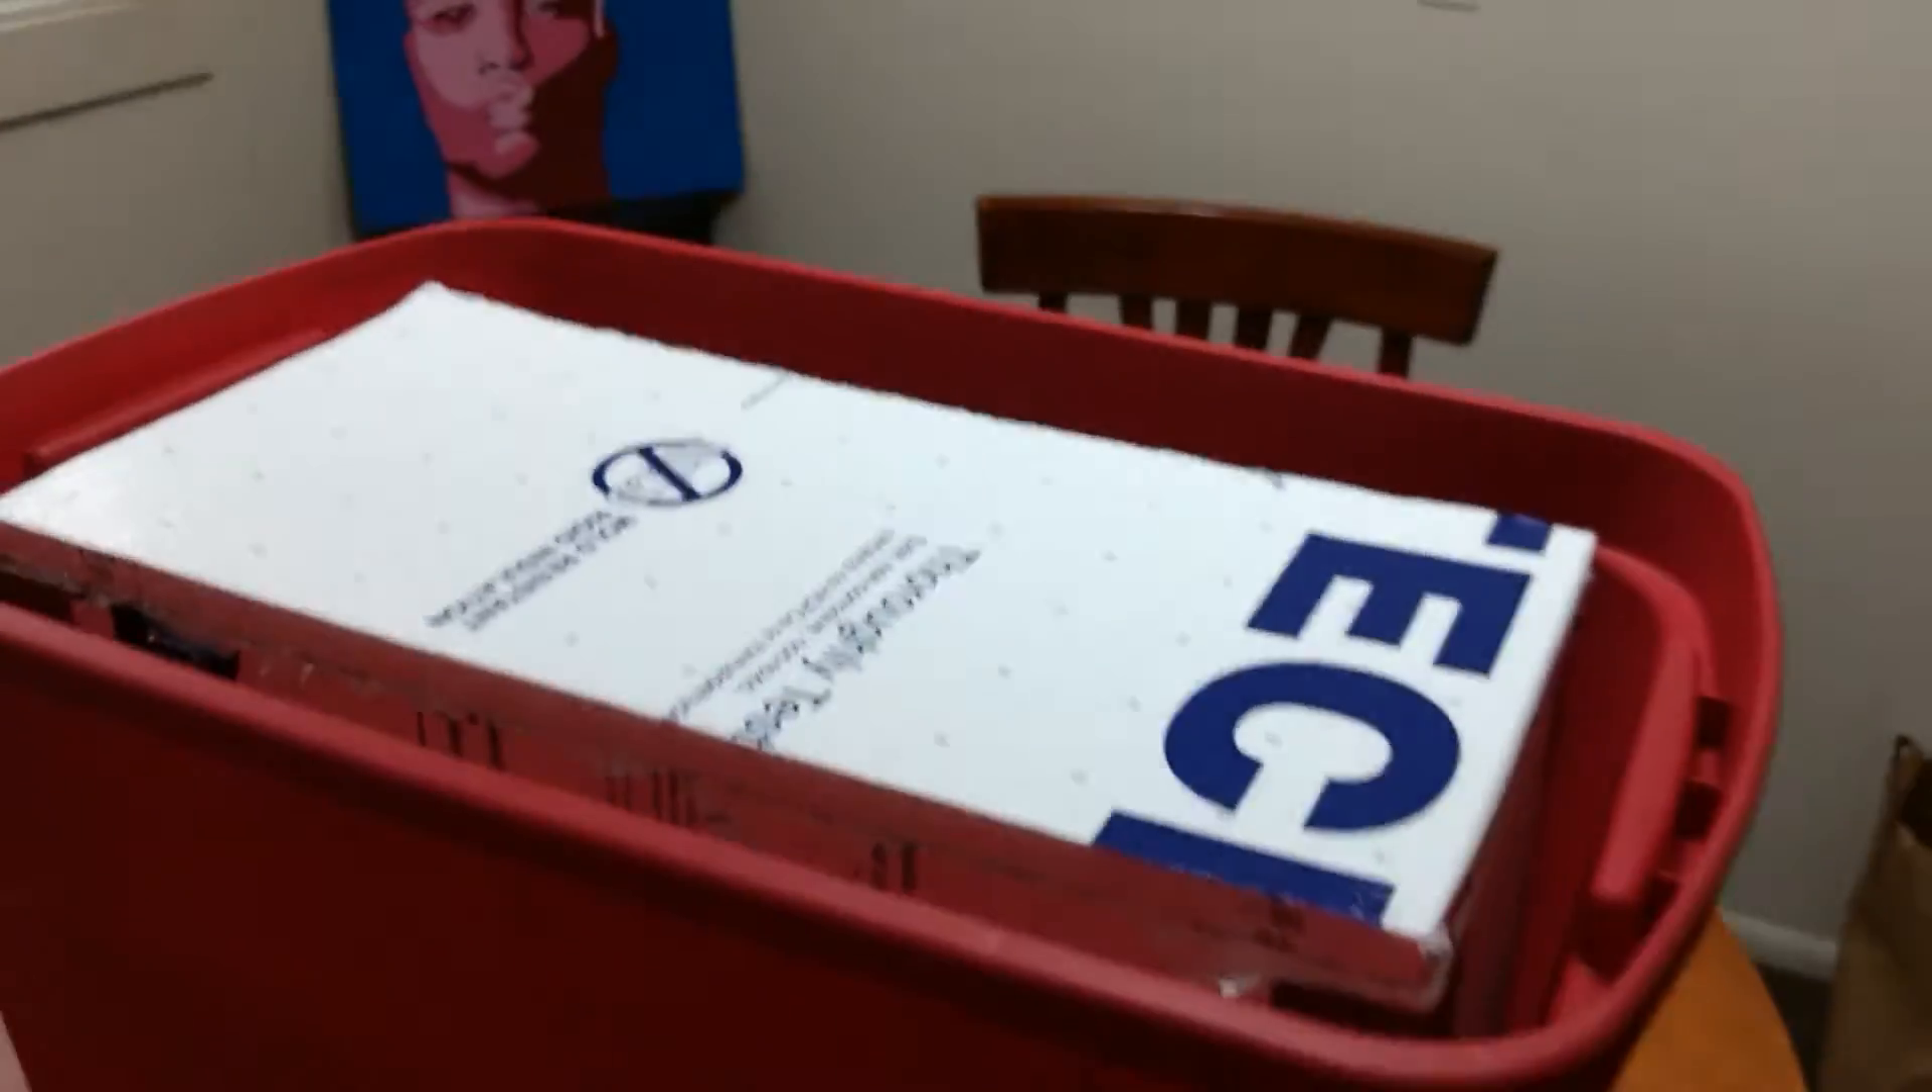Now the insulated box is fitted in the tote. Everything fits really well.